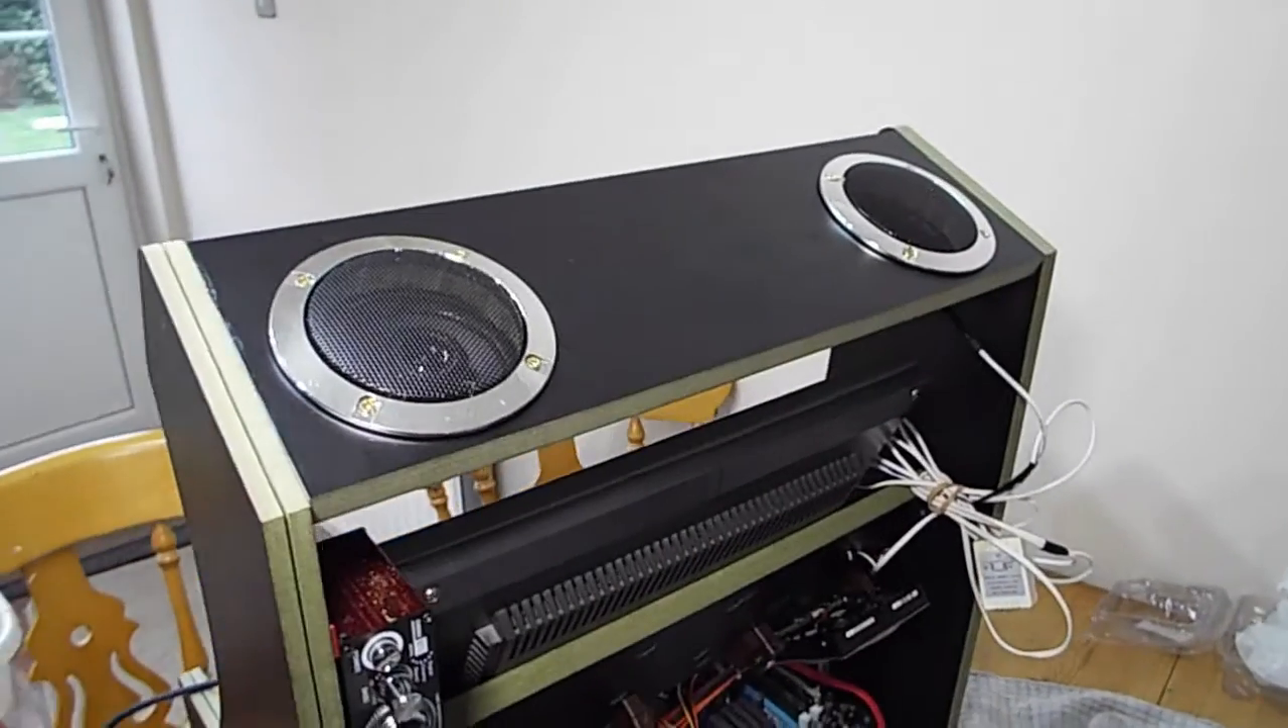So, I've got the speaker covers on.